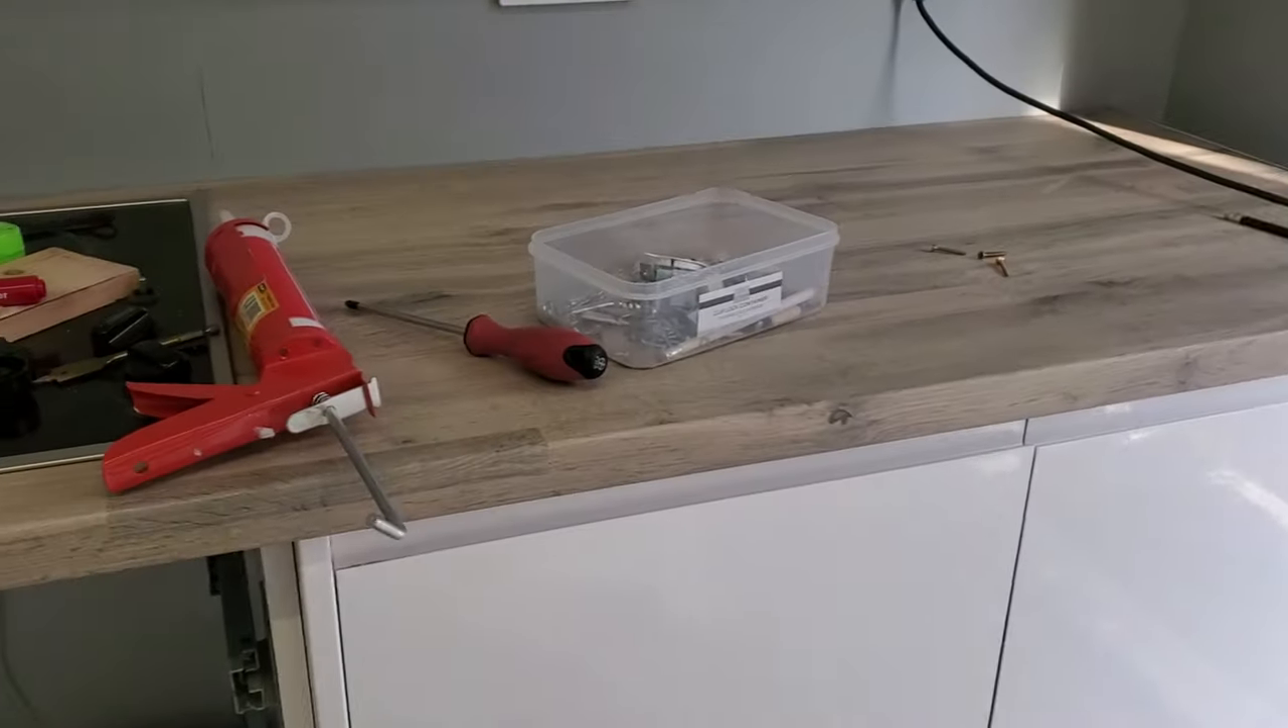Got this tabletop fitted now.